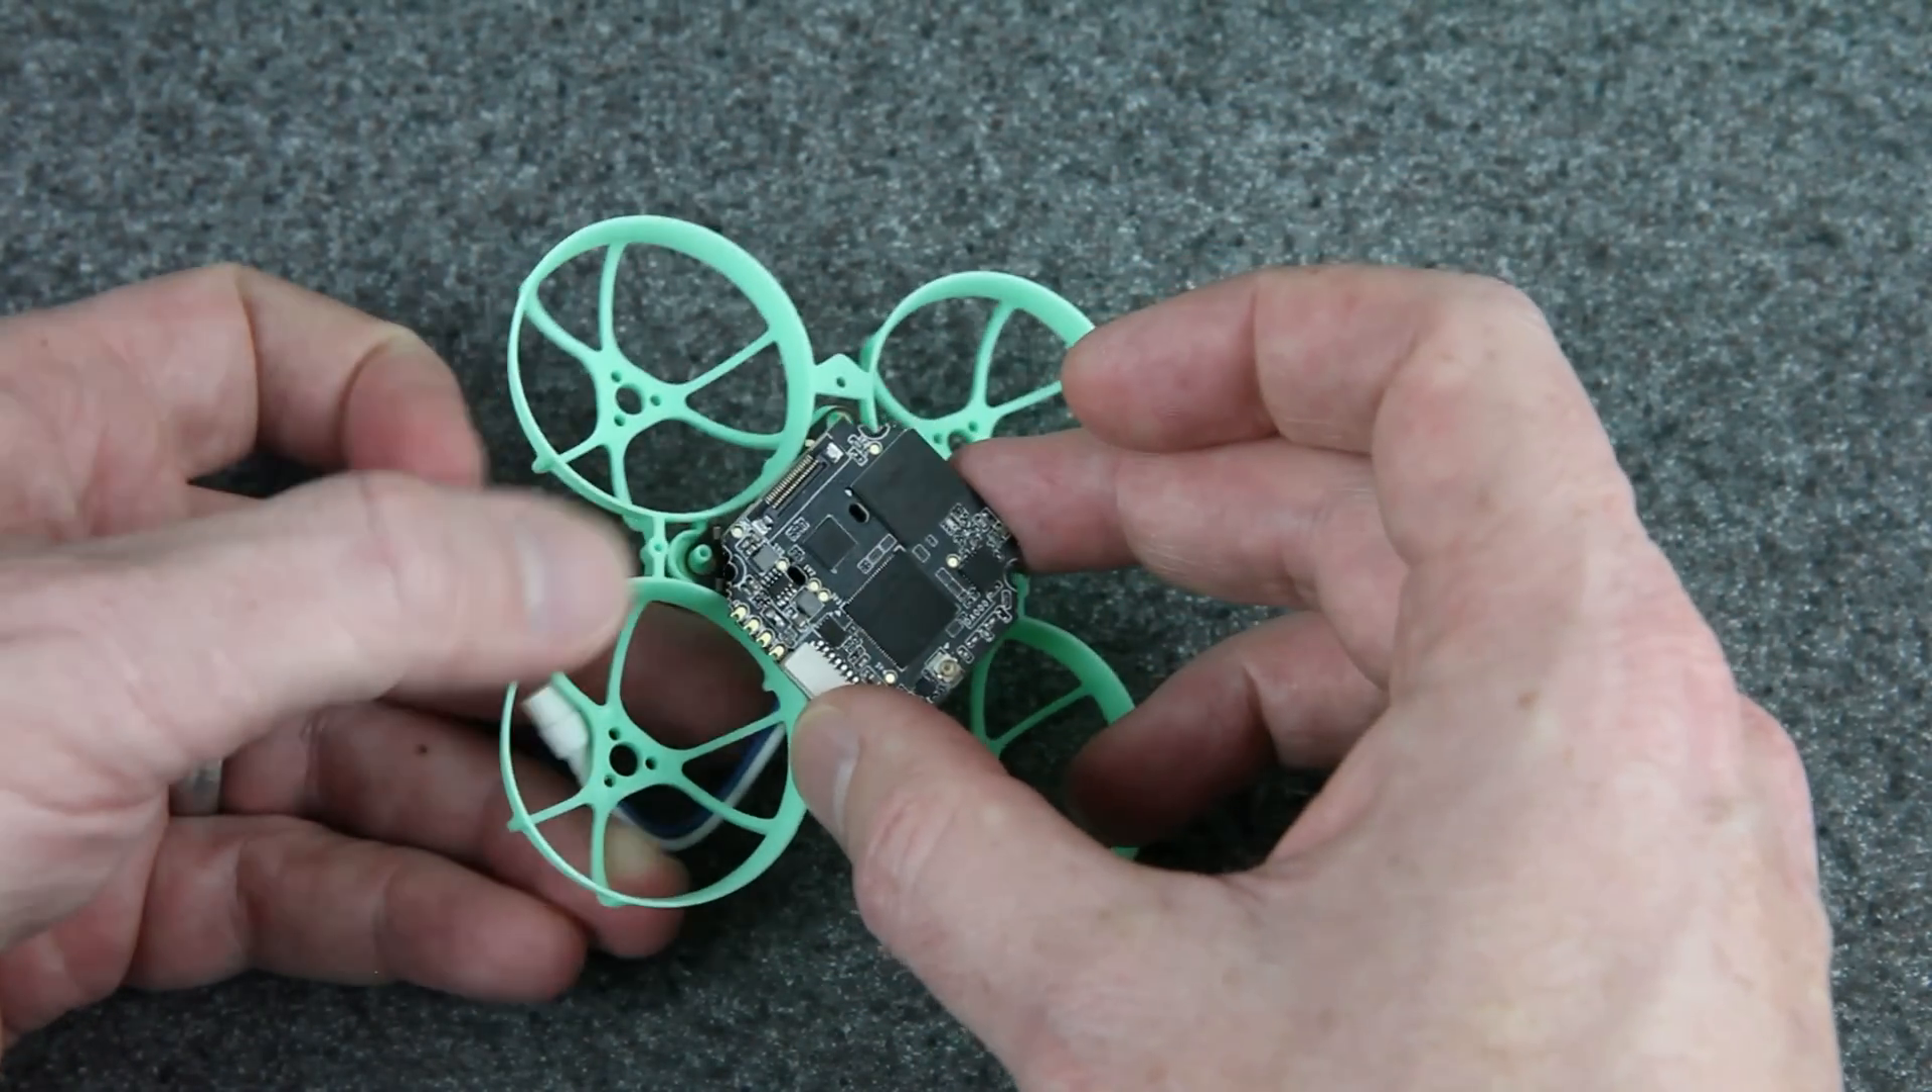I could put the flight controller in there, put some spacers, put this right on top. Unfortunately, you can see it's going to overhang the ducts a little bit.